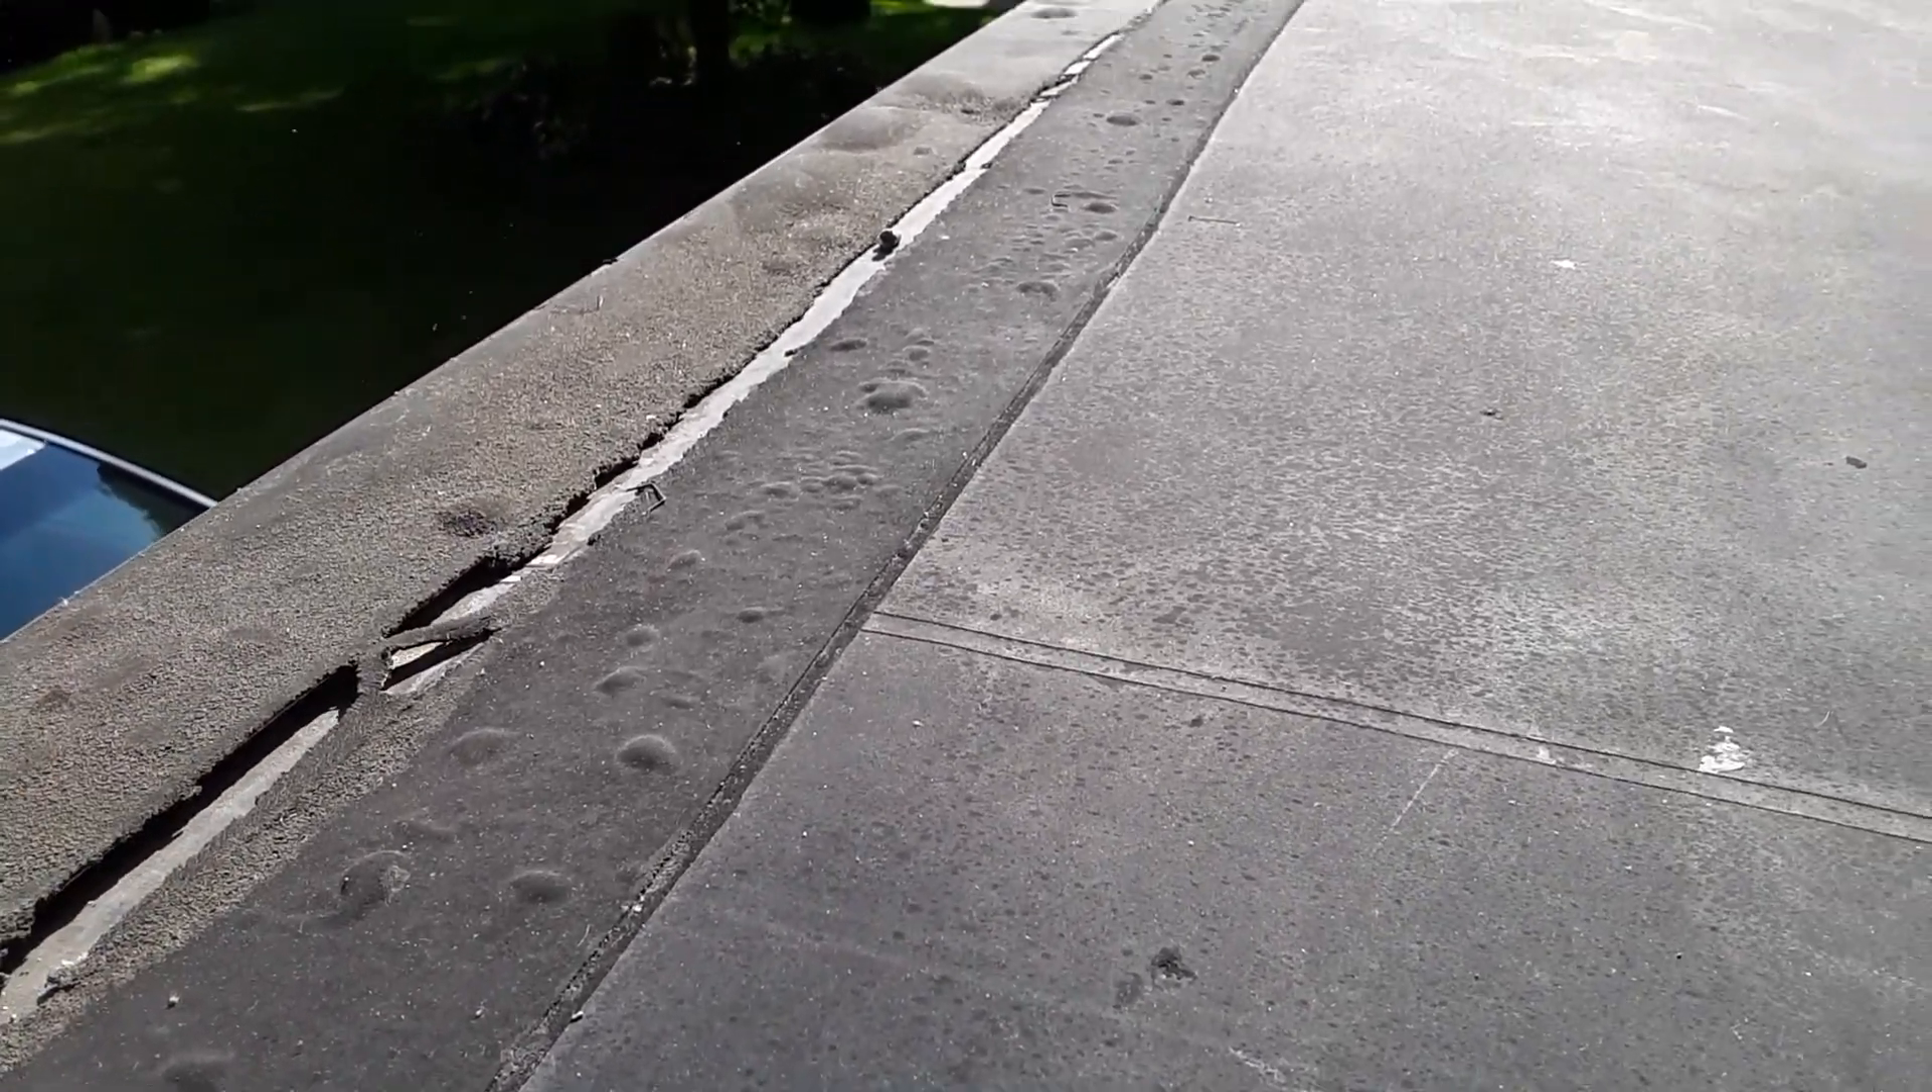Here you can start to see where the seams are coming open and the blistering once again. And then as you come down here, you'll start to see where it's pulling away. So with the expansion and contraction of the heat from the black roof, this drip edge is starting to pull away. And you can see how it's lifting on these seams.